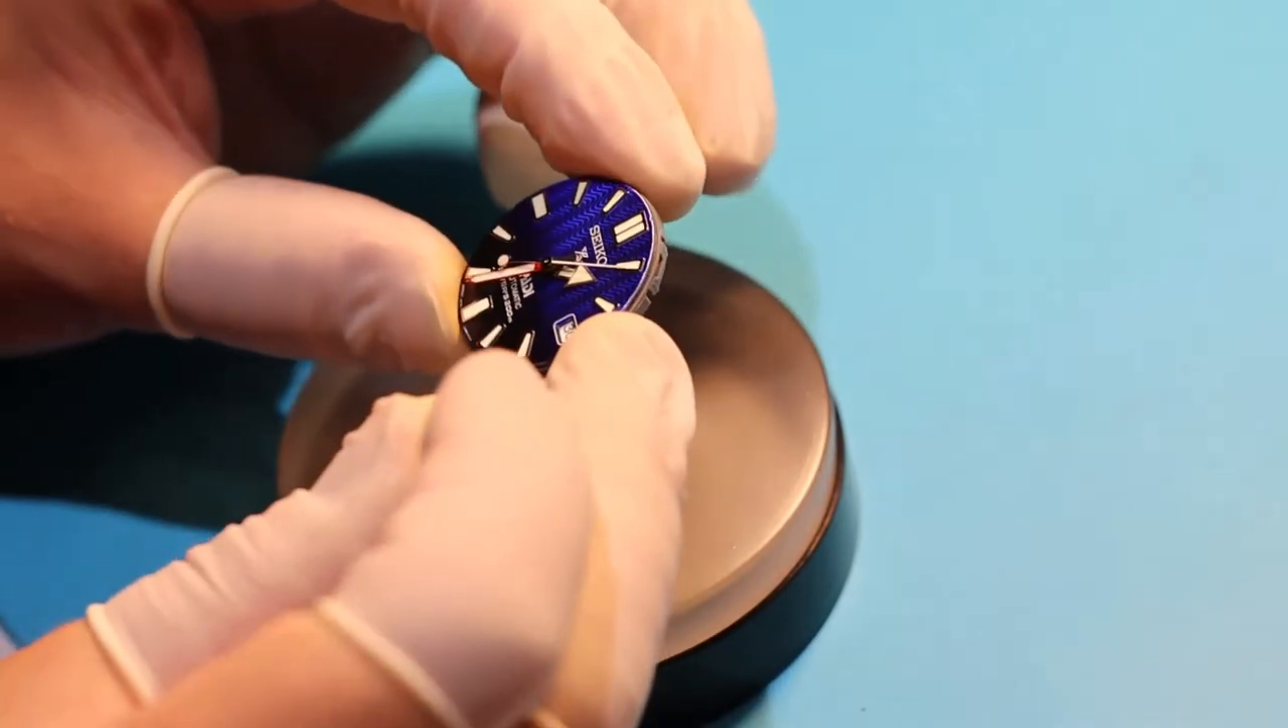All right, so now that we have all three of our hands installed, the dial is going to be undergoing one last final cleaning.